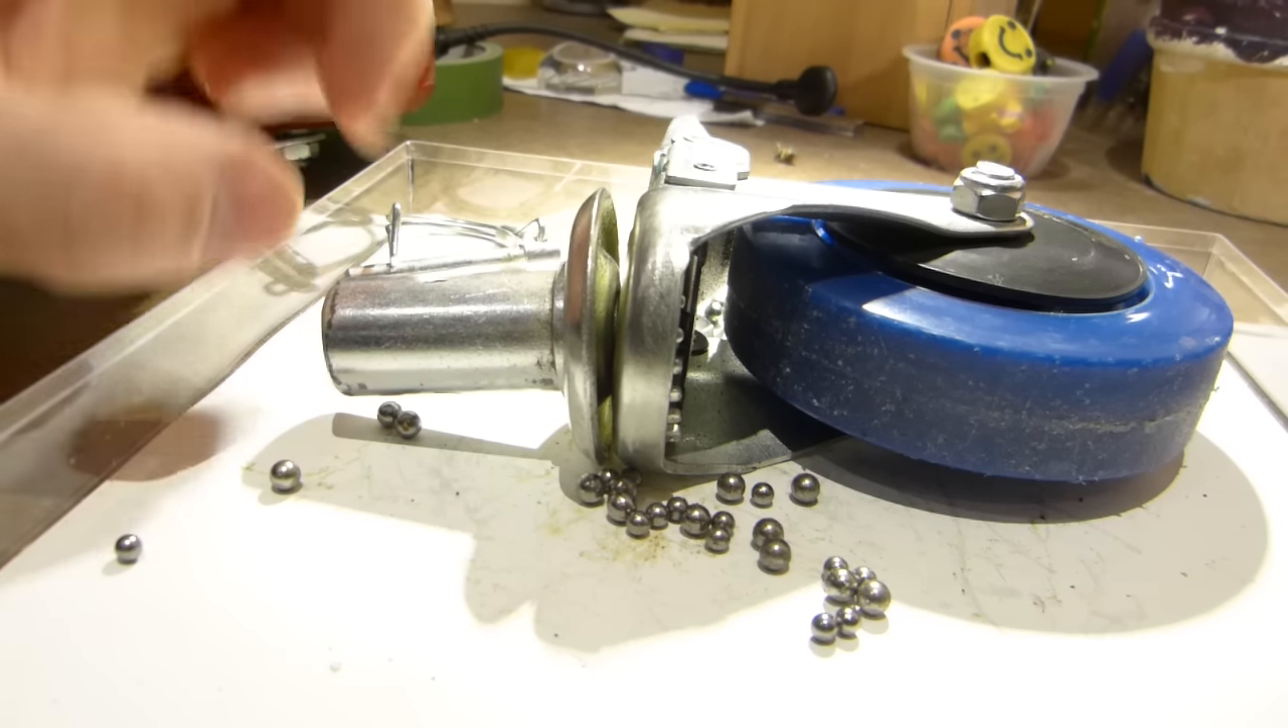As you can see, I have lost all of the marbles, these bearing balls, from the caster.